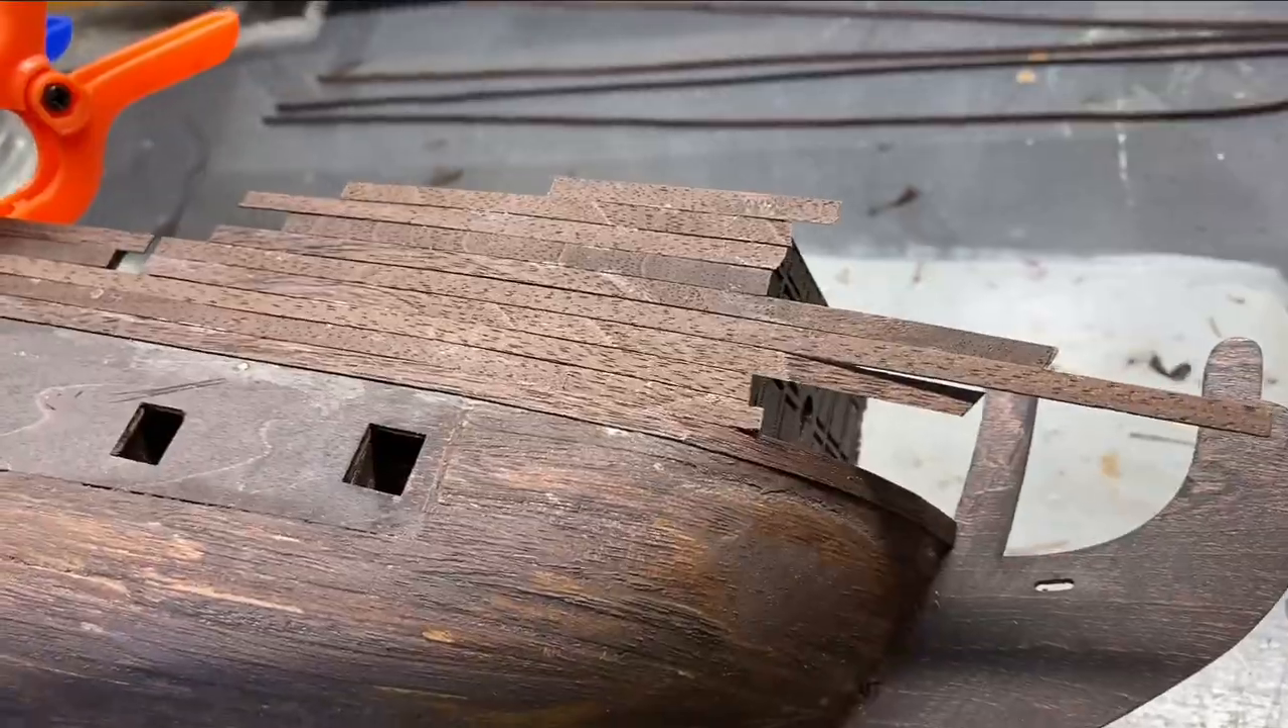Here's my planking so far and obviously I have to cut these pieces off and you know sand and cut out where the windows are but it's working out pretty well.